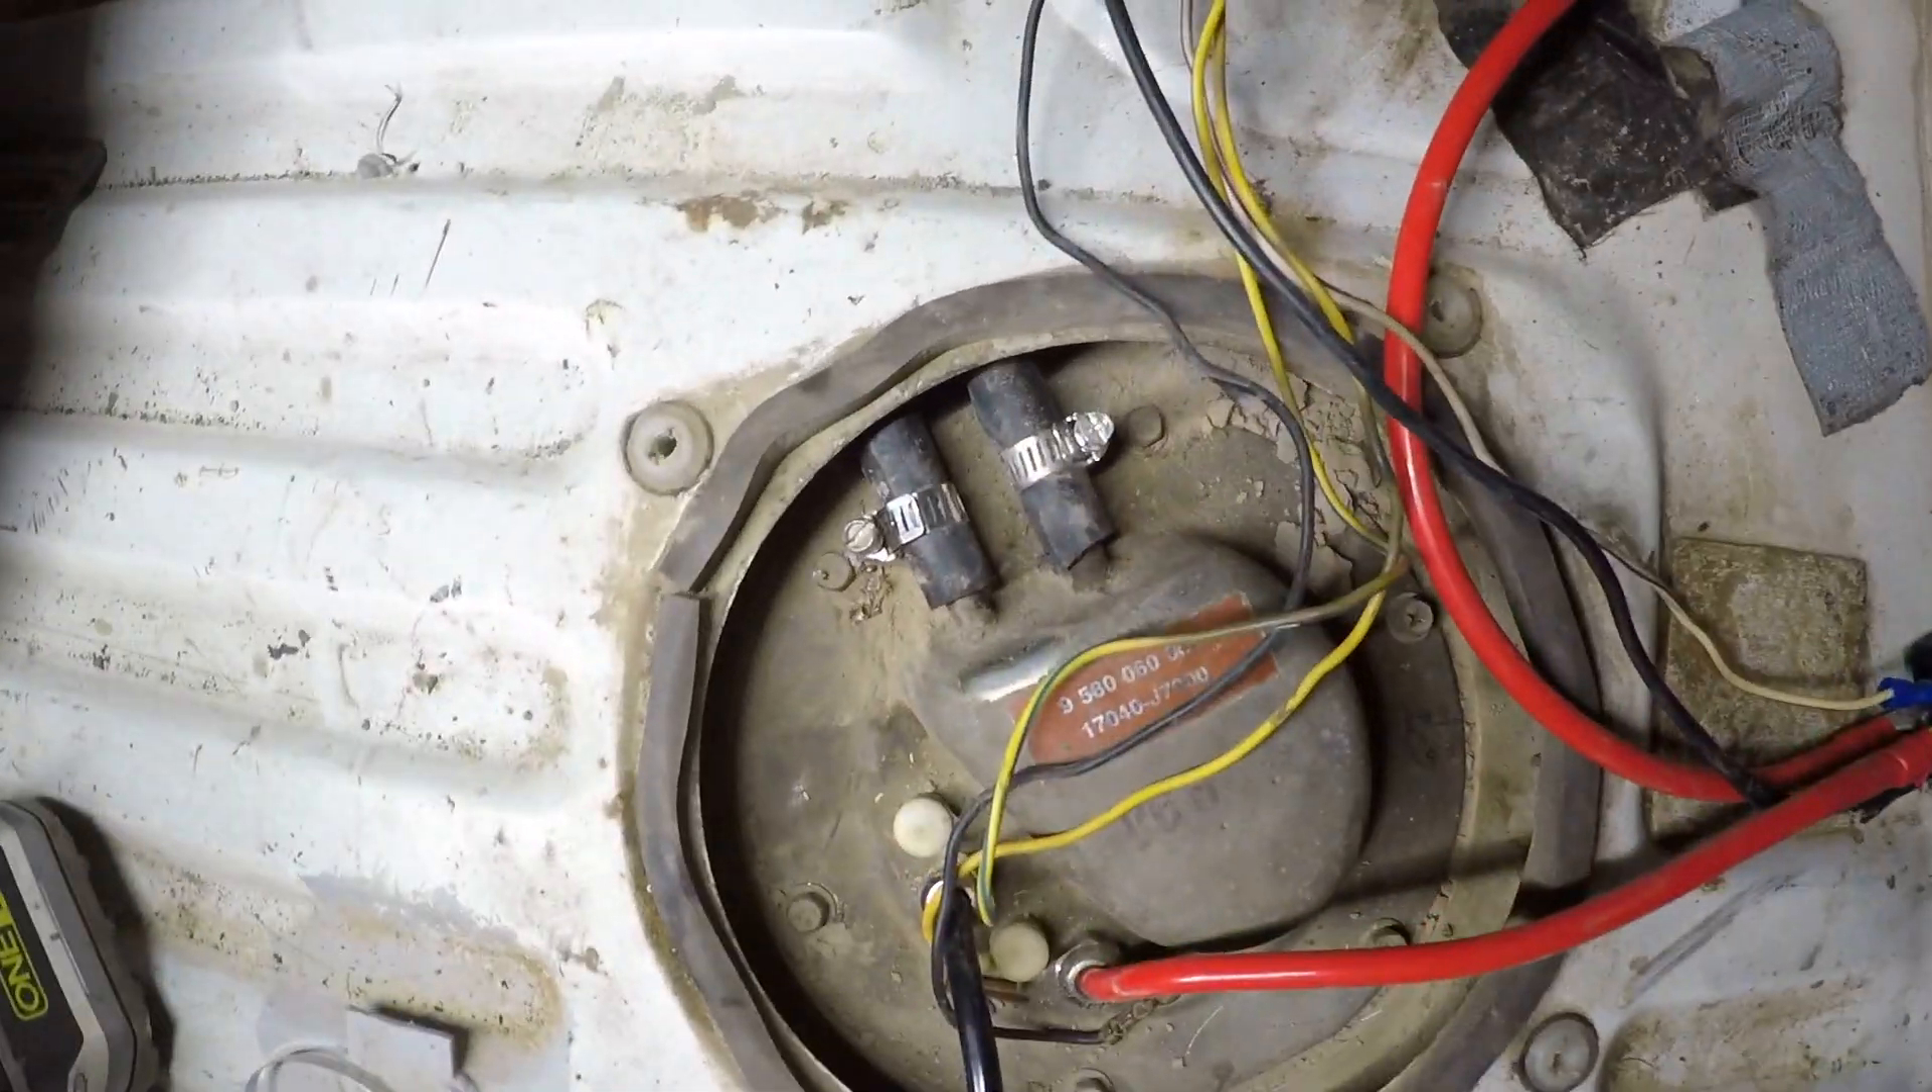So, after a bit of a muck around, got my lines on now.